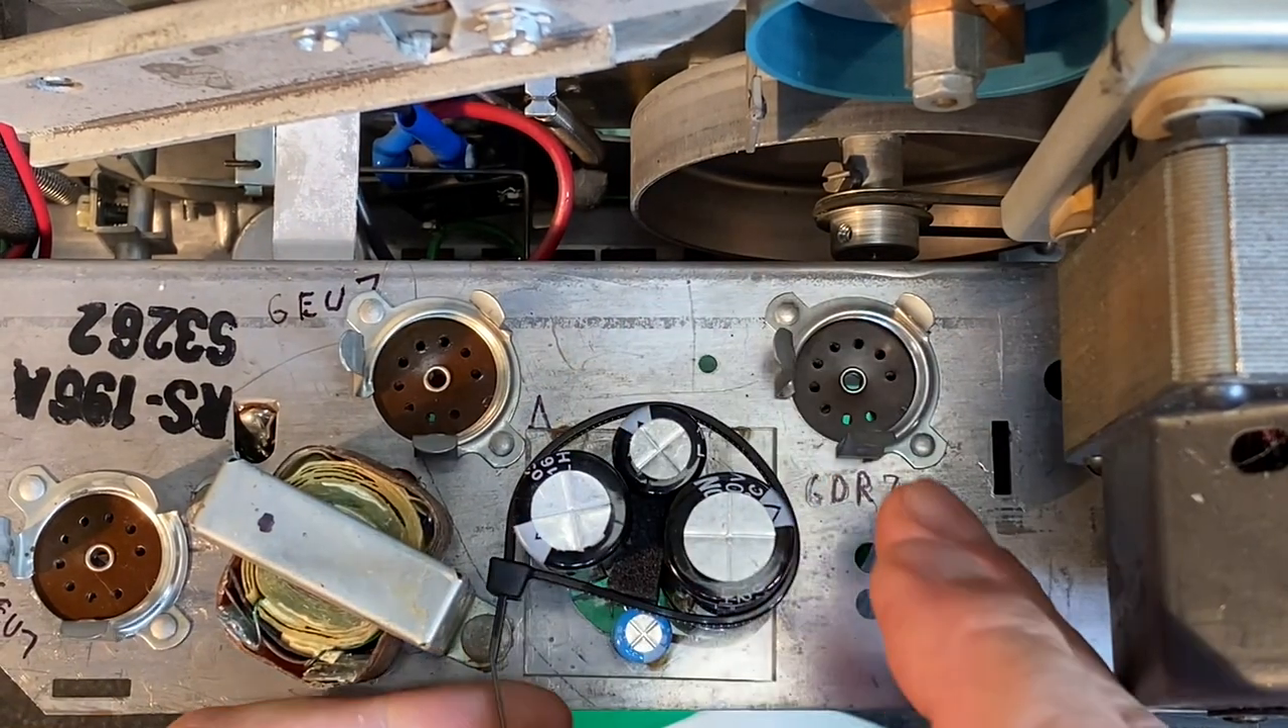To permanently stabilize the filter capacitors, I installed a piece of foam between them and cinched a wire tie around them.